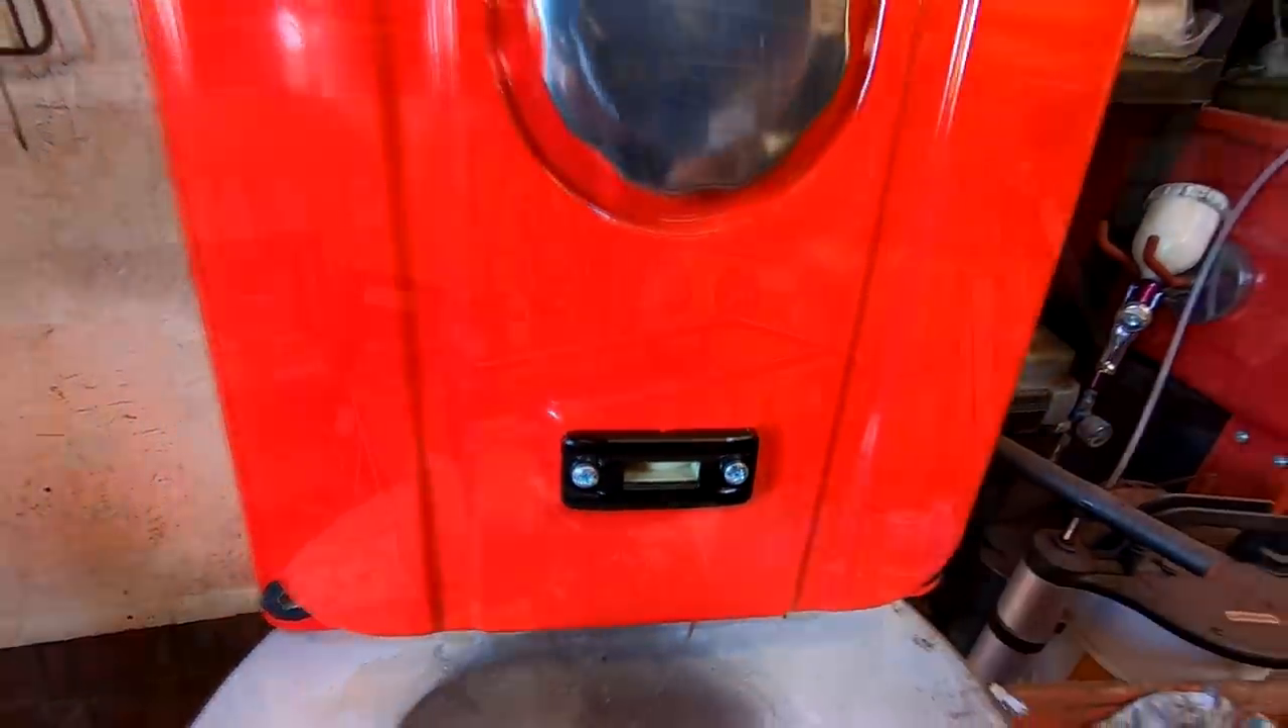The fuel gauge is now fitted into the tank as you can see with new screws.